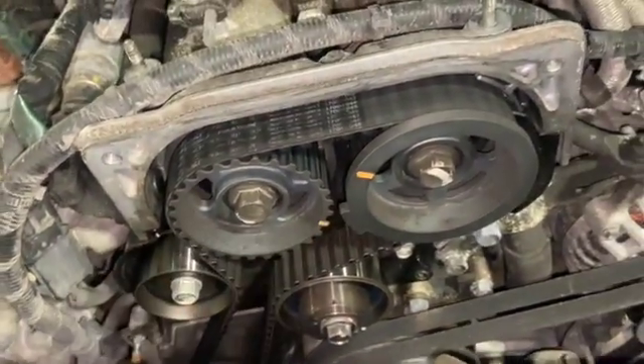Right so with the six bolts out of the way now i've been able to get the timing cover off and just see the cam belt in there.